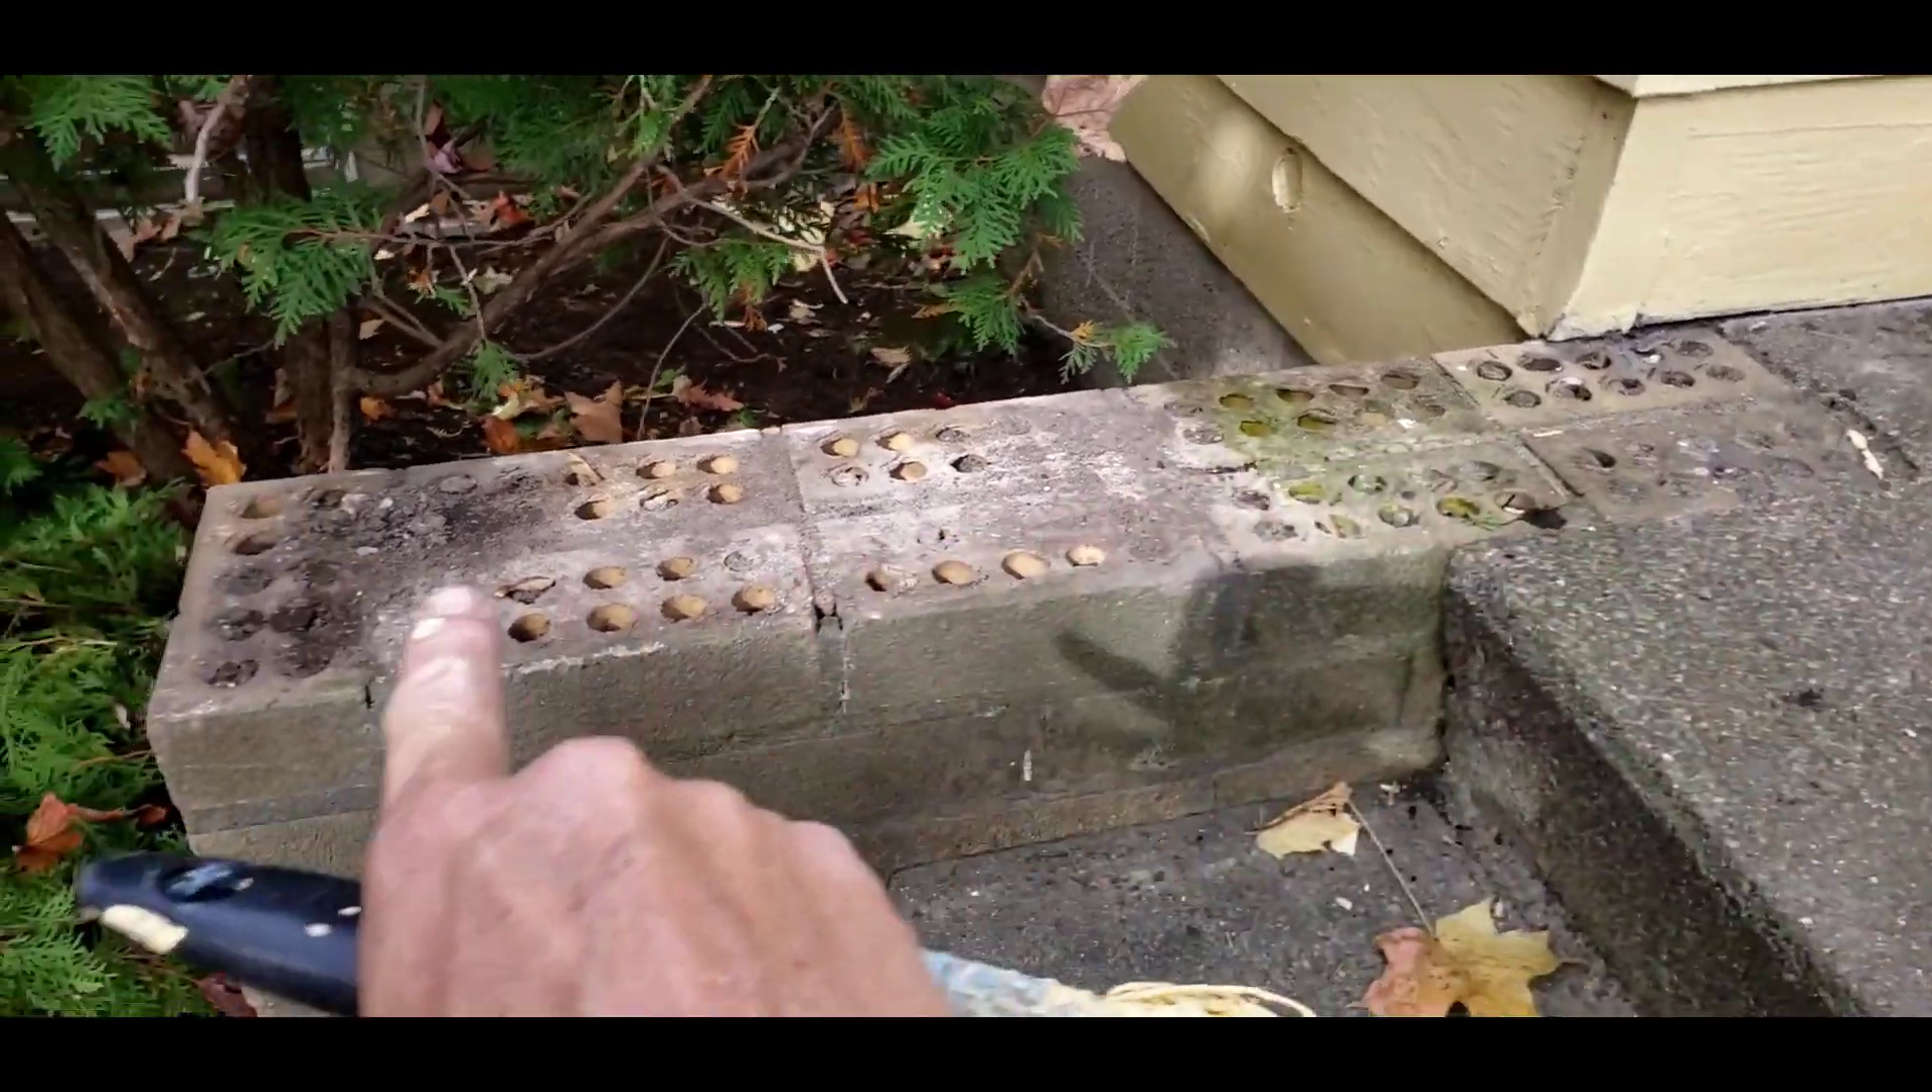It's 70 years now later and this porch cap still hasn't been done all the way around.